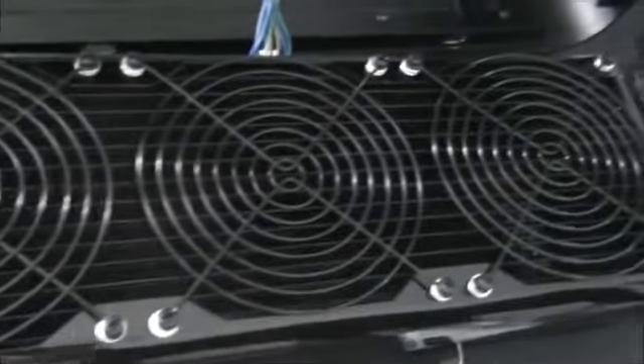Okay, so on this side I've installed the black ModSmart 140mm grills.